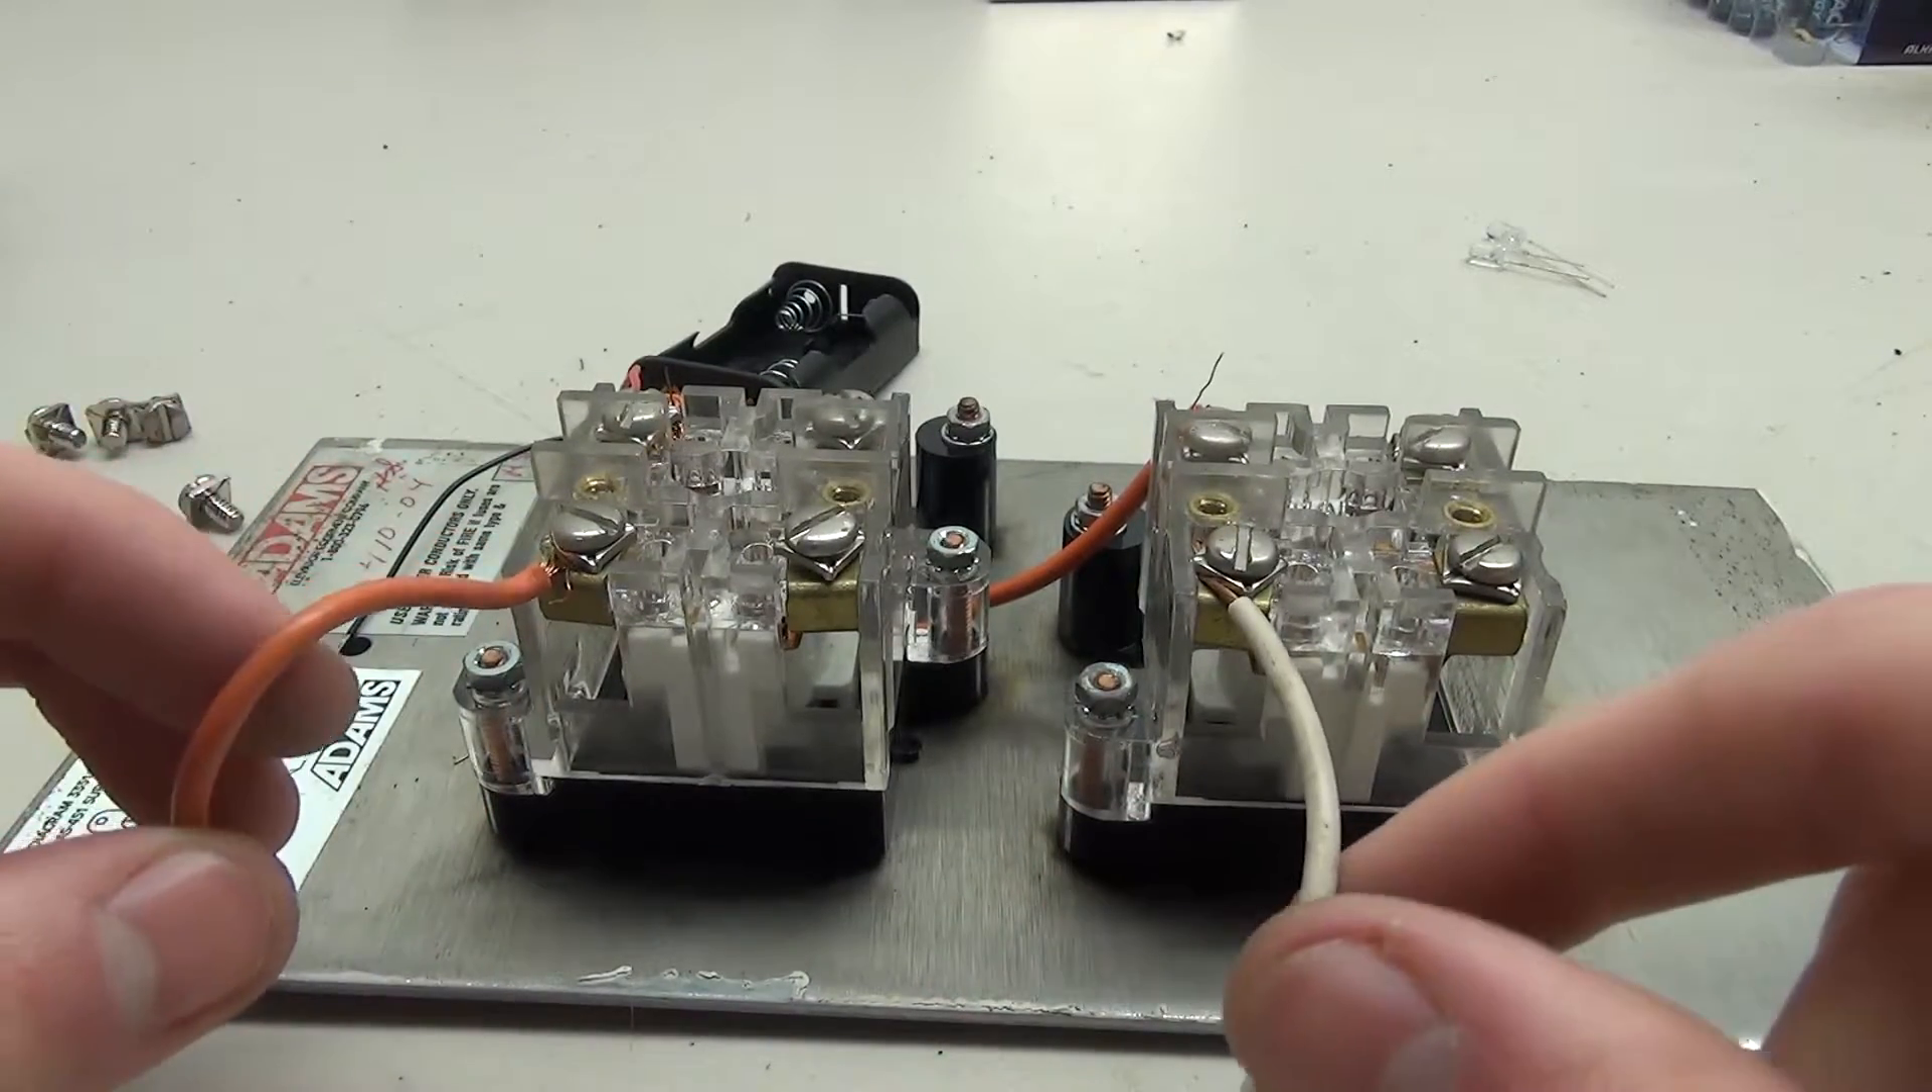We have our two wires attached on either button.